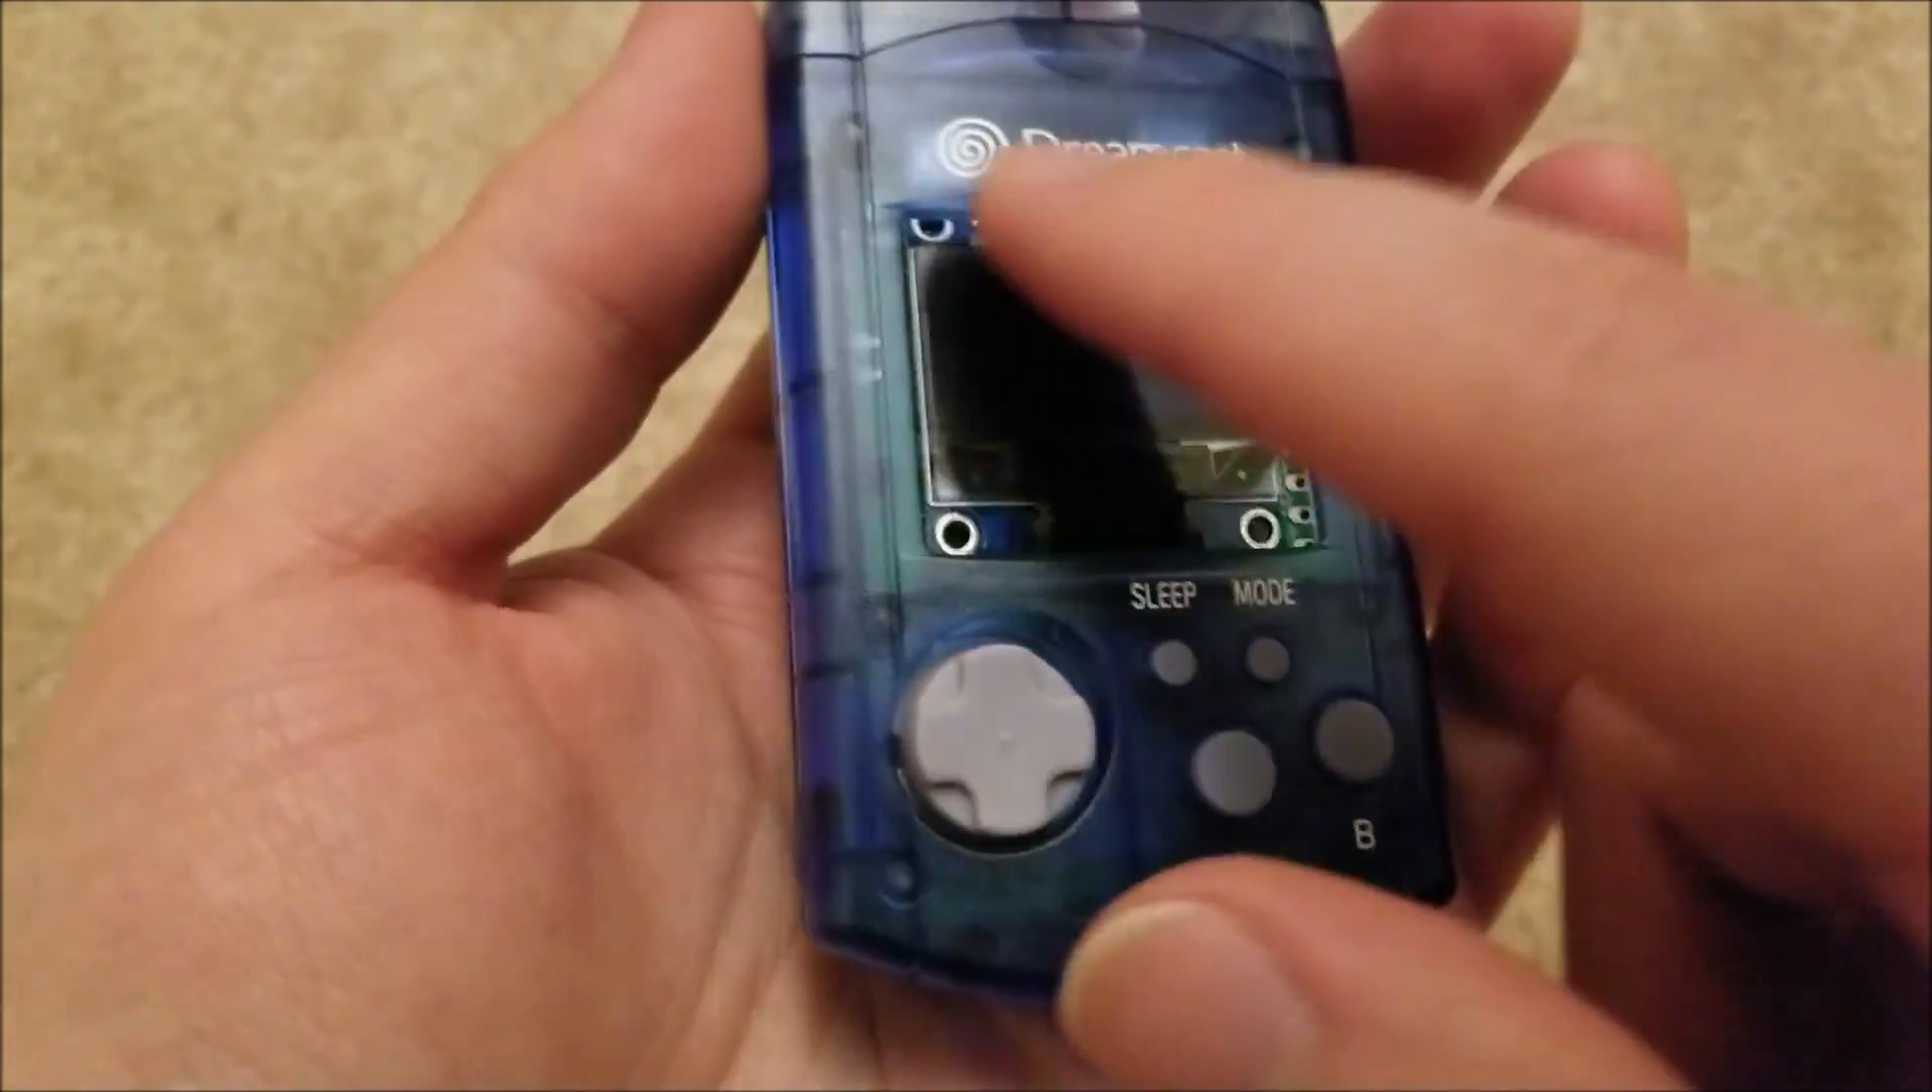You can see, obviously, I still need some sort of bezel.